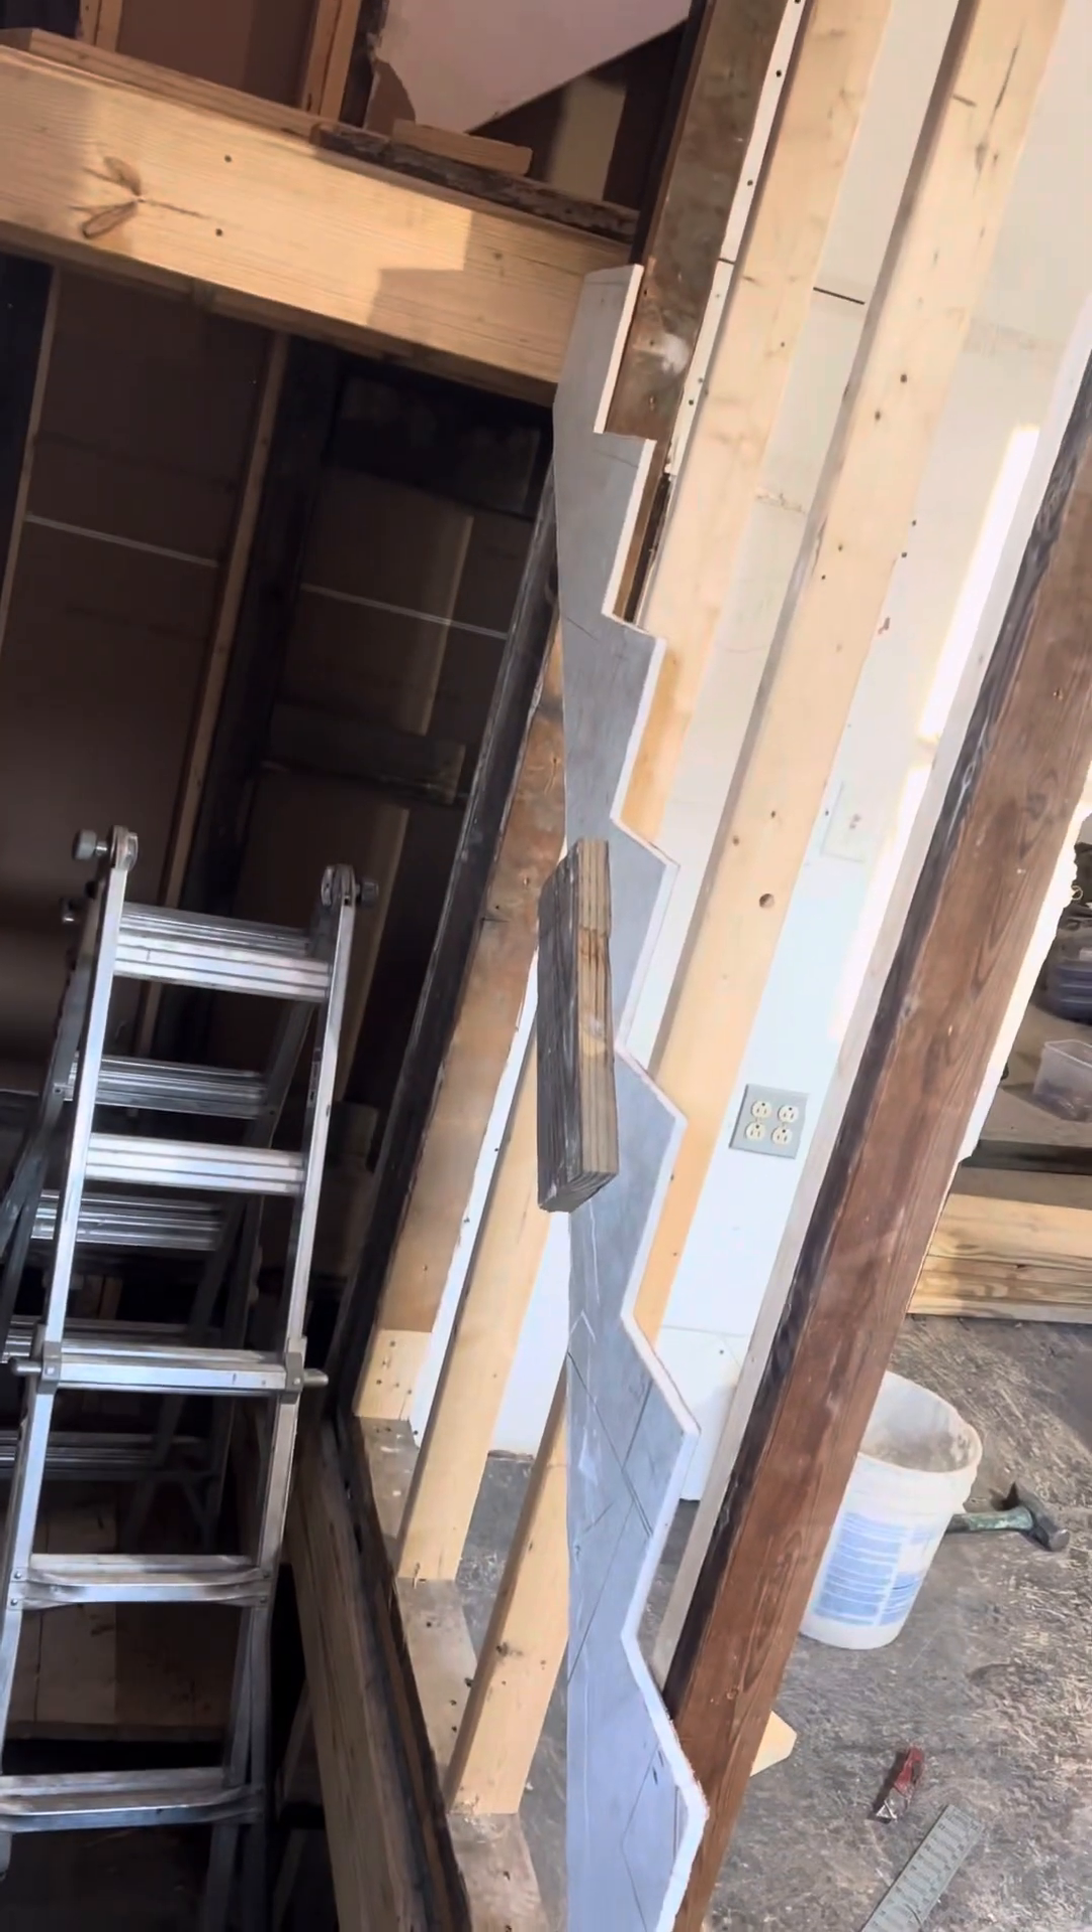So there's my template out of drywall. I had to put a 2x4 and fasten them together.